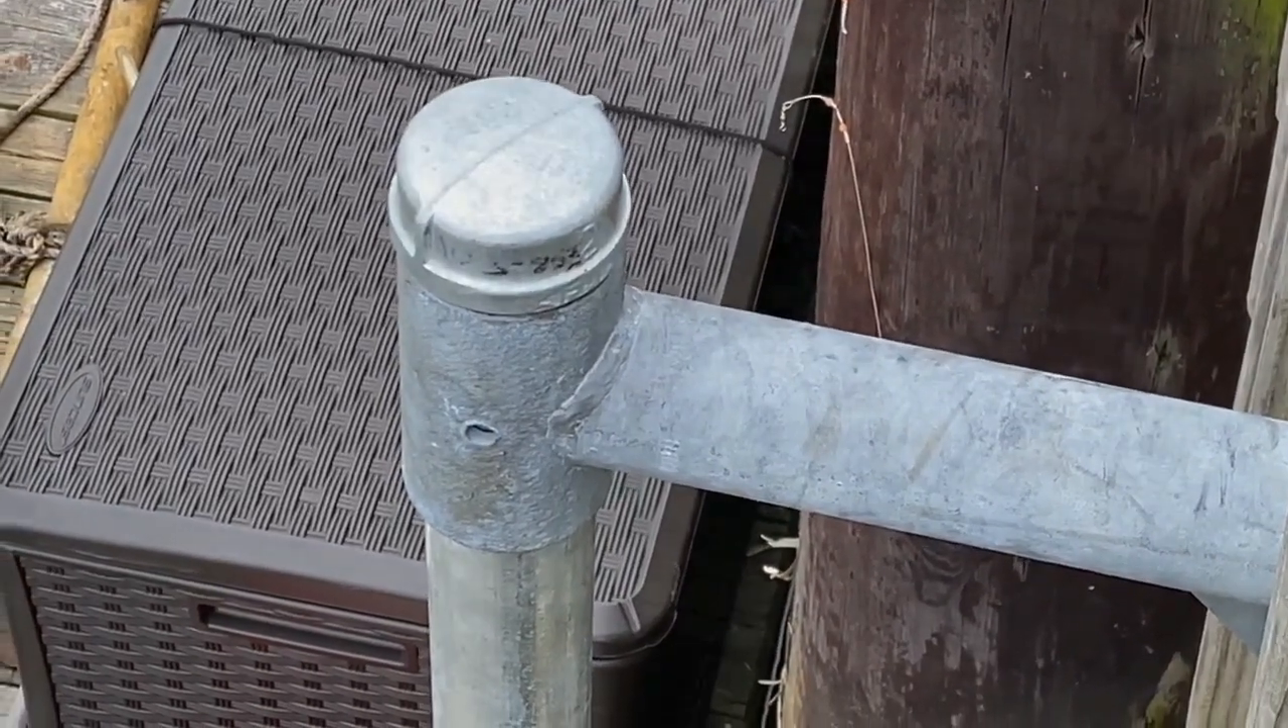And I finally, I removed the water jet and just replaced it with a pipe cap. And that's the finished project.